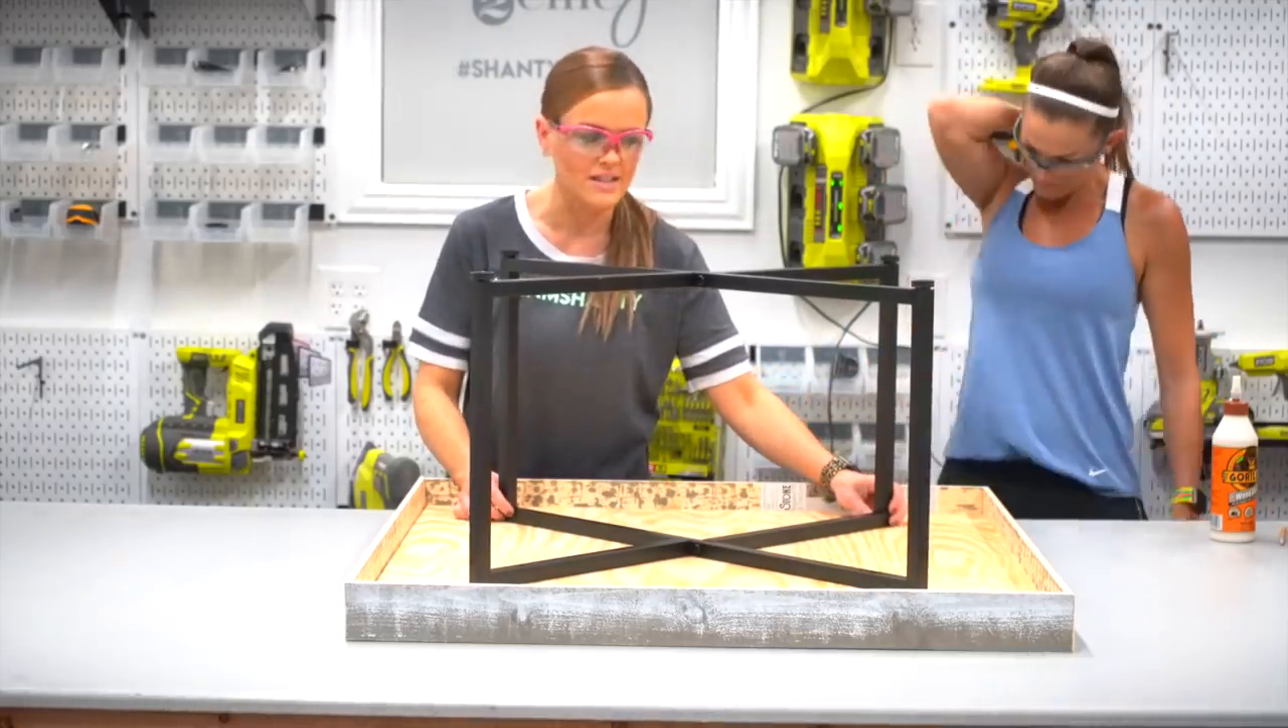All right so we have got the table top done, we have our trim done on the side.